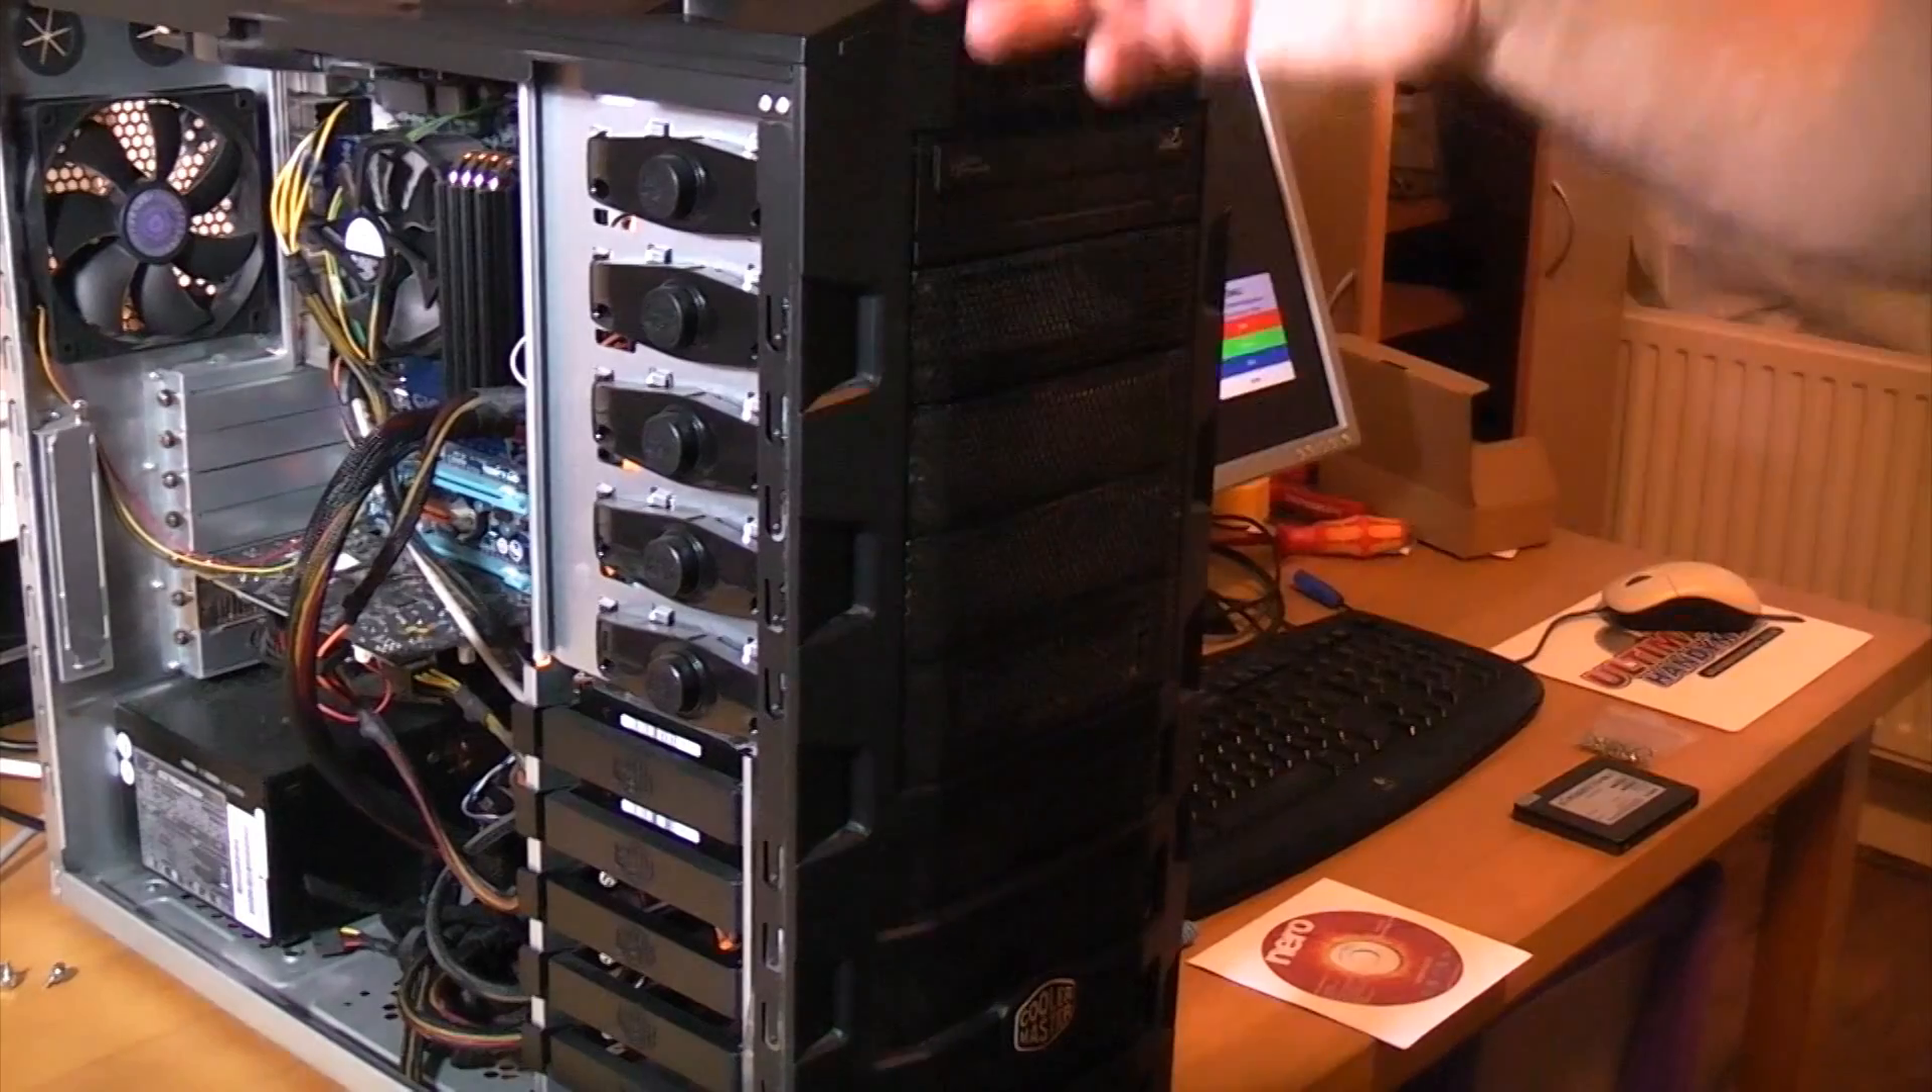I've already removed a side panel from the computer.